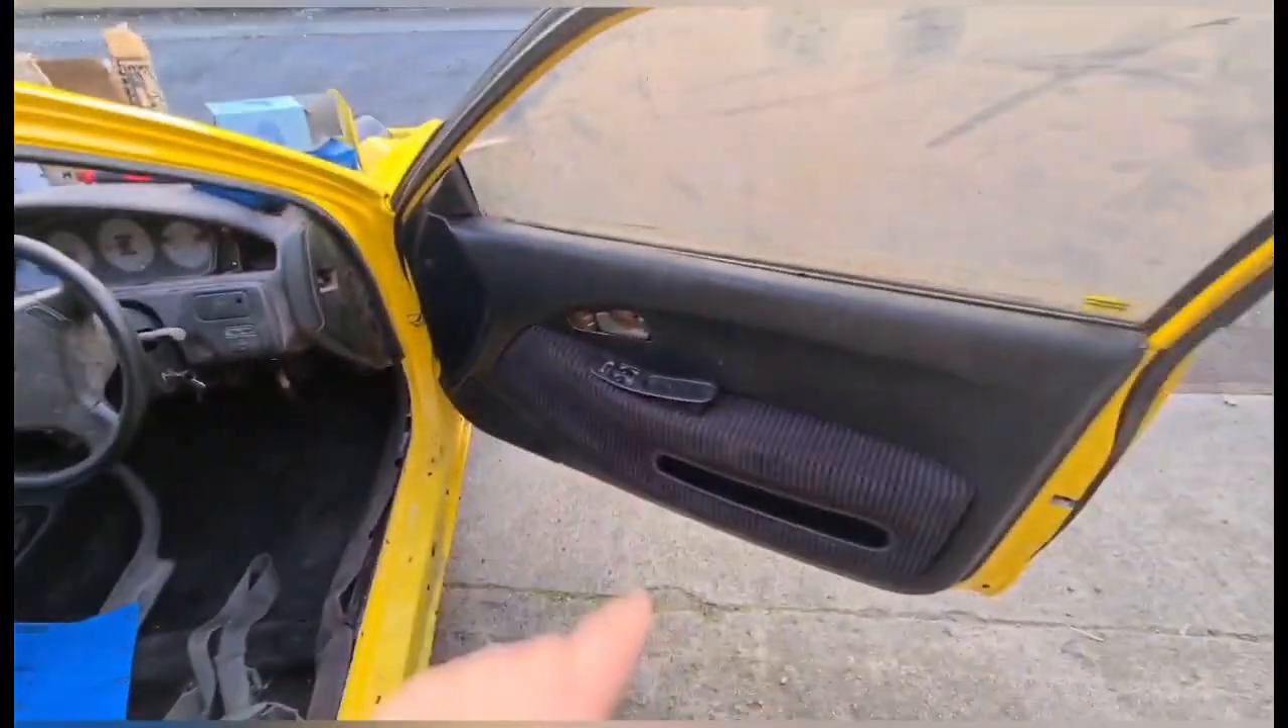Door cards are on.